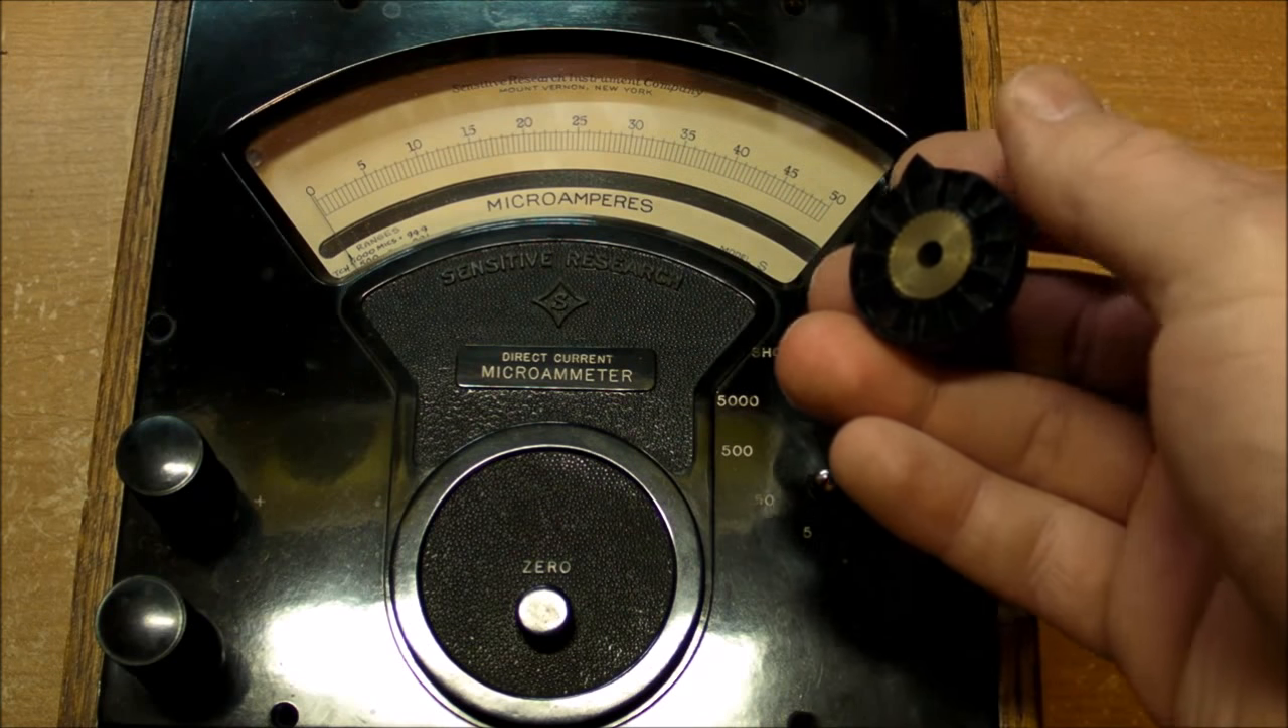In order to get this Bakelite cover off, I had to take off the knob for the rotary switch.